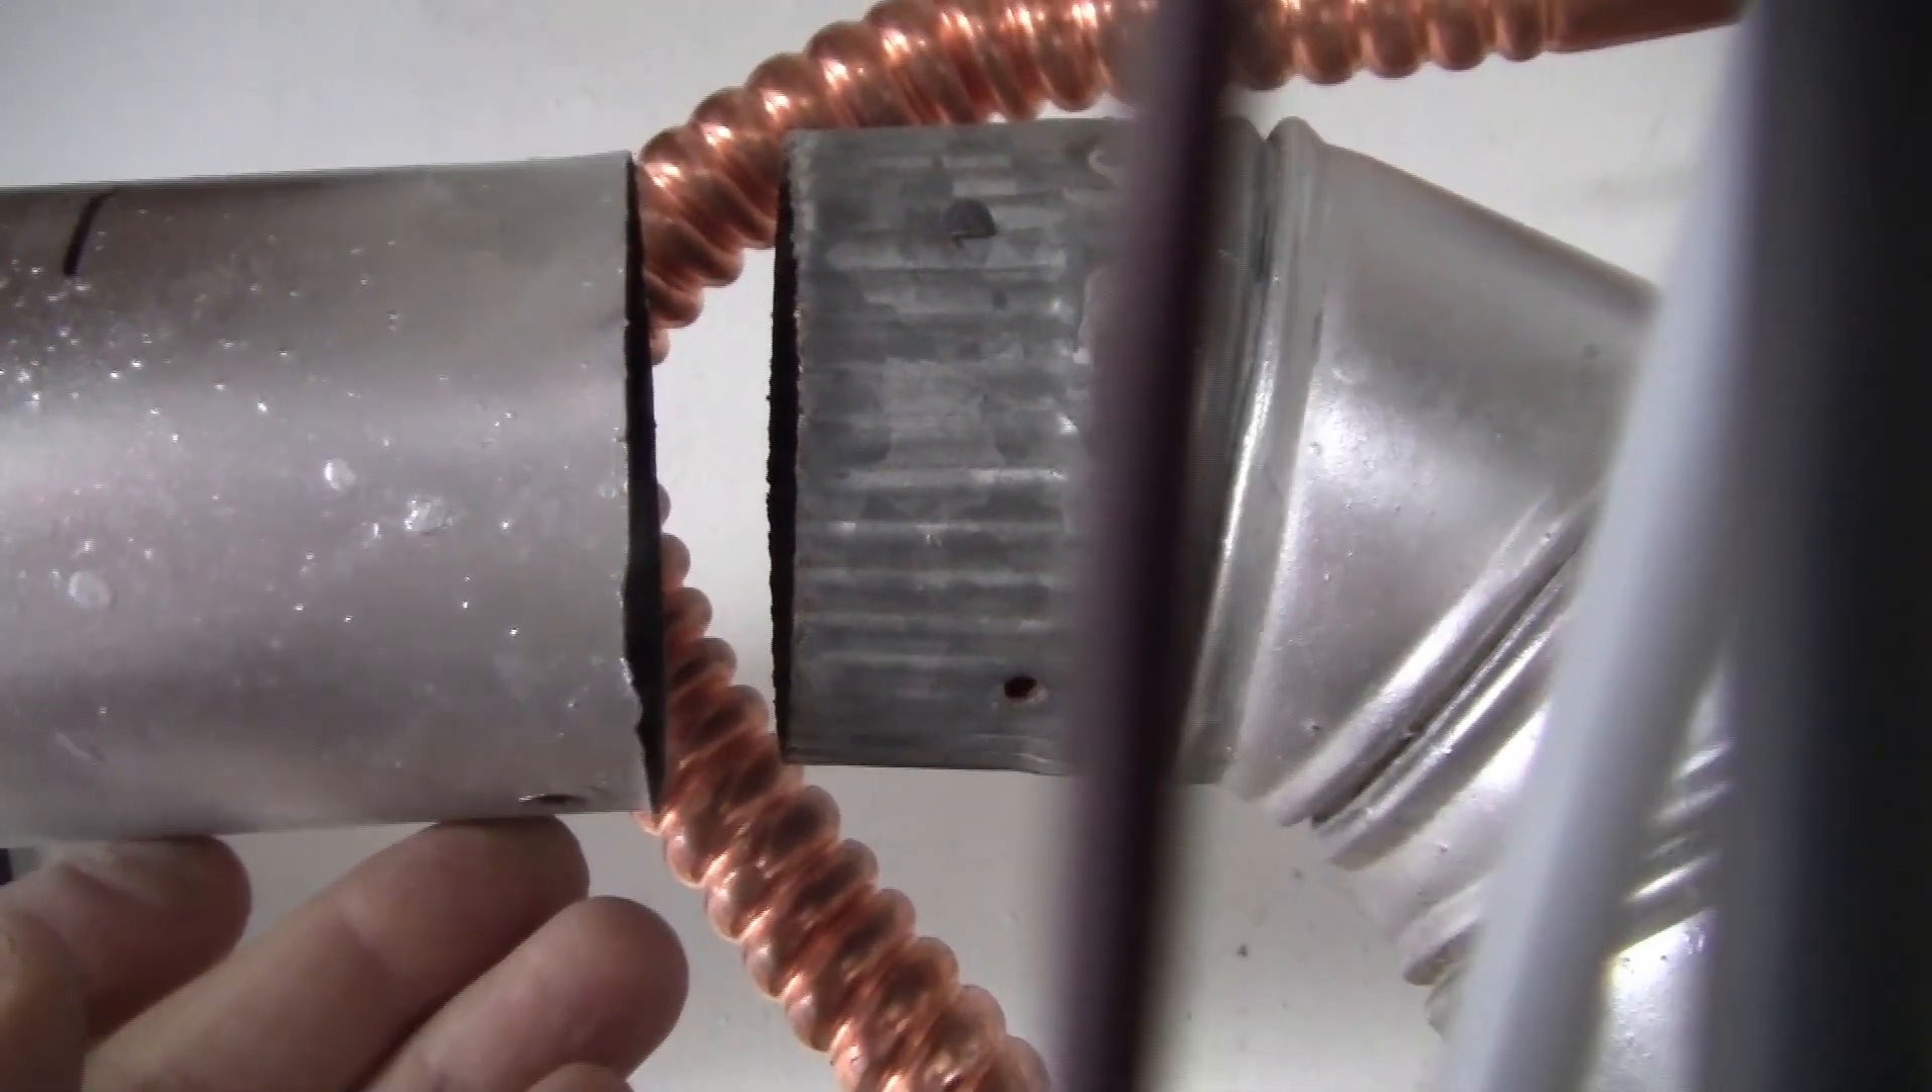And here's the issue. Your issue is that you have a gap. This pipe is short by approximately an inch and a half to two inches.